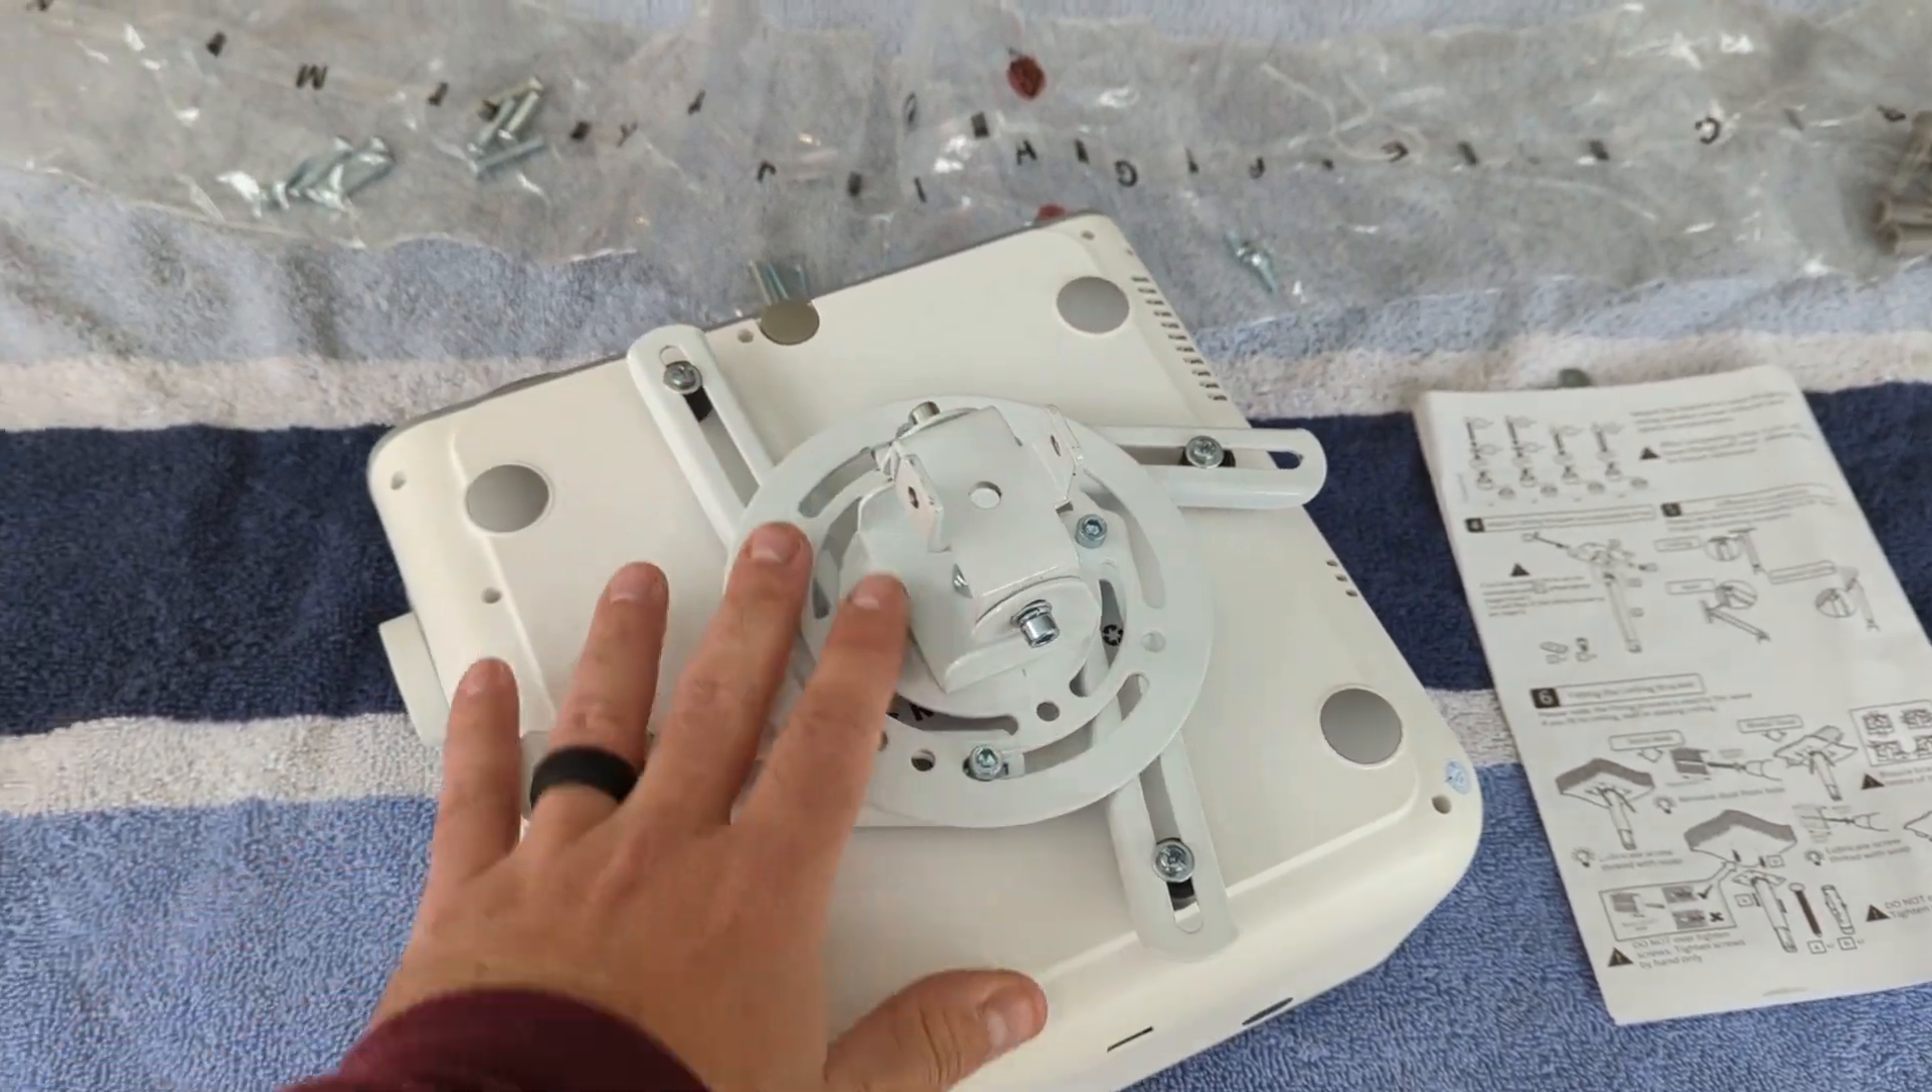So, after some diligent work here, this thing is a little cumbersome to get together. I've got the mount set up on top of the projector.